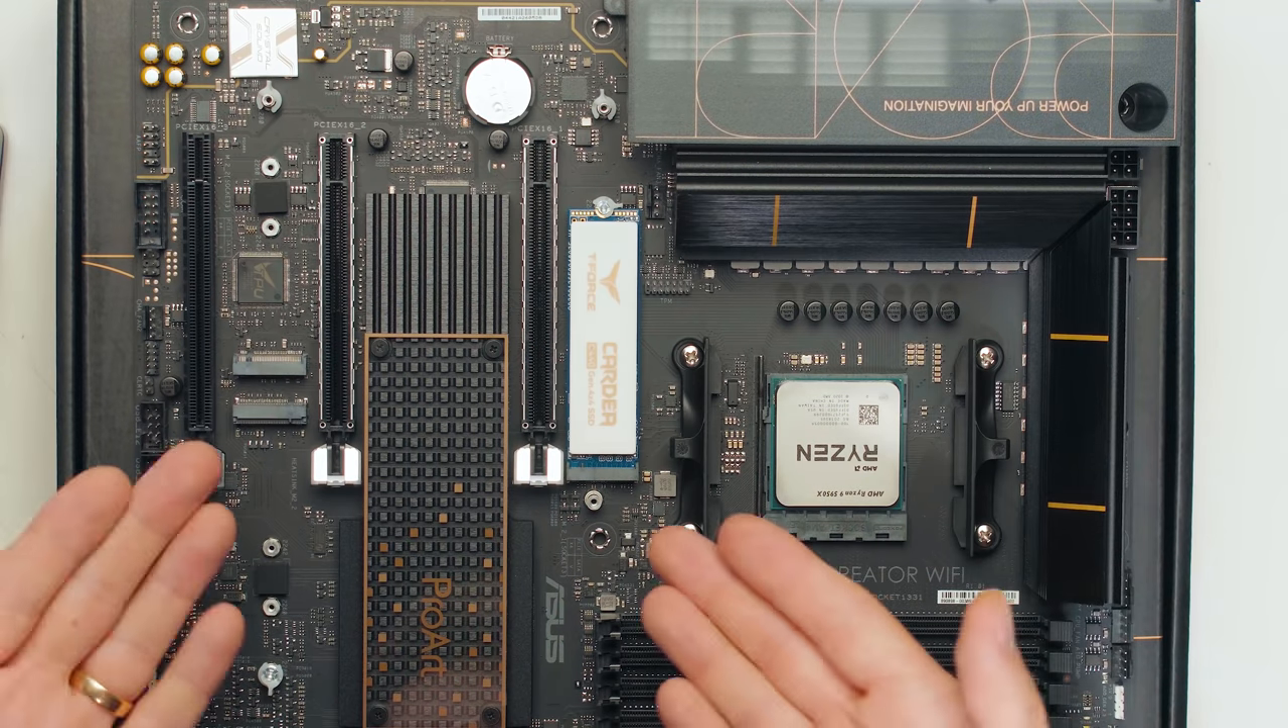Installing it is super easy because of these Asus quick latch M .2 slots so boom our M .2 is installed.